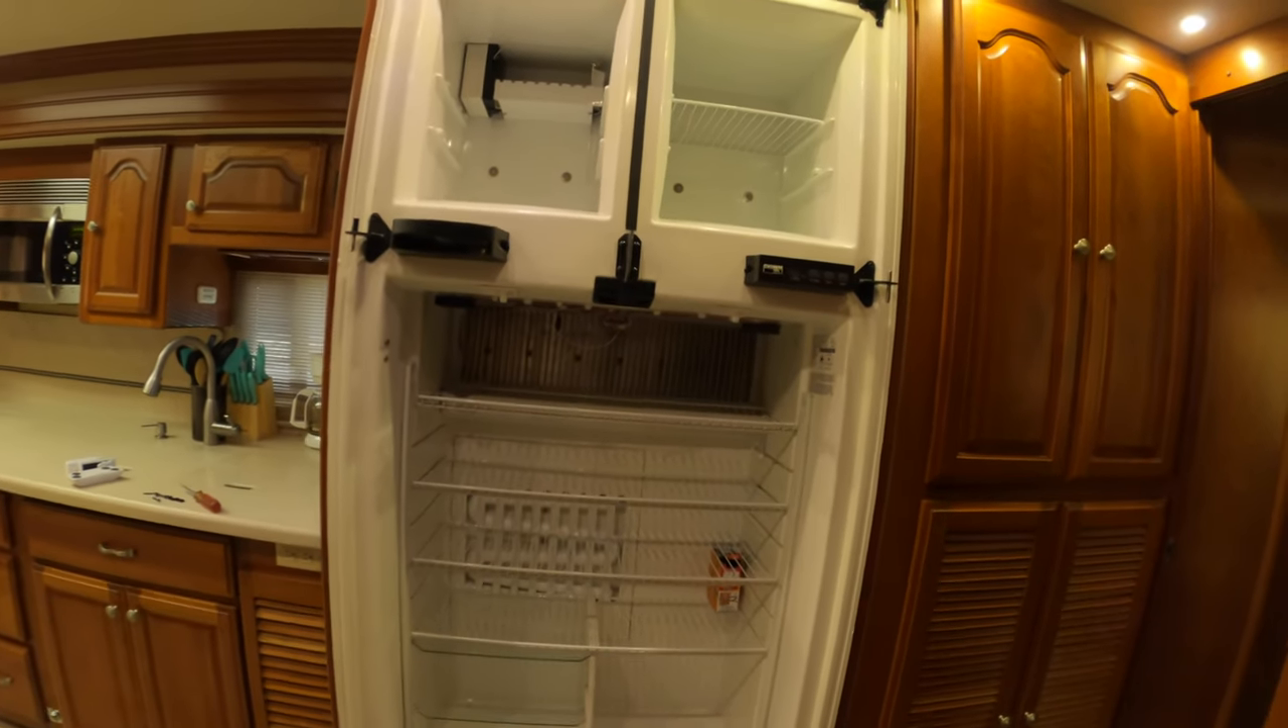Okay, so there's all four doors off.